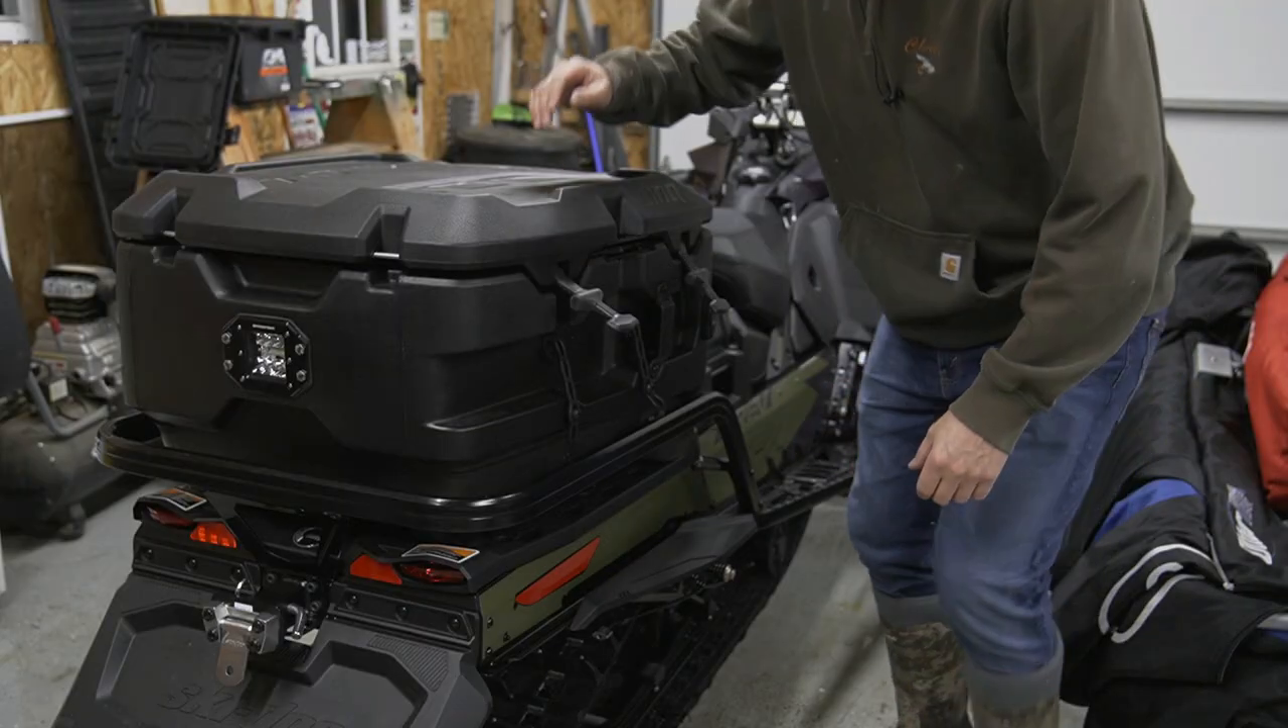Okay the box is back on the snowmobile it's all done it's all wired up.